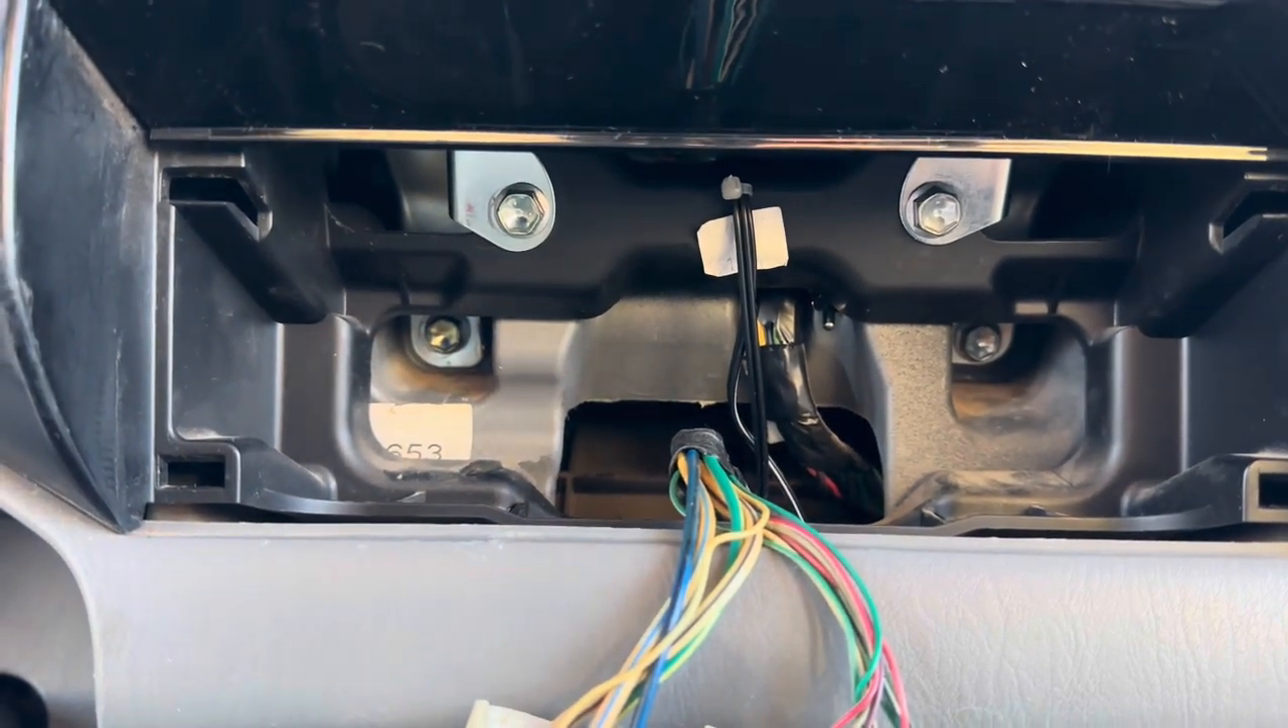Notice I've got the original brackets back in on both of them that mount to the joying radio.